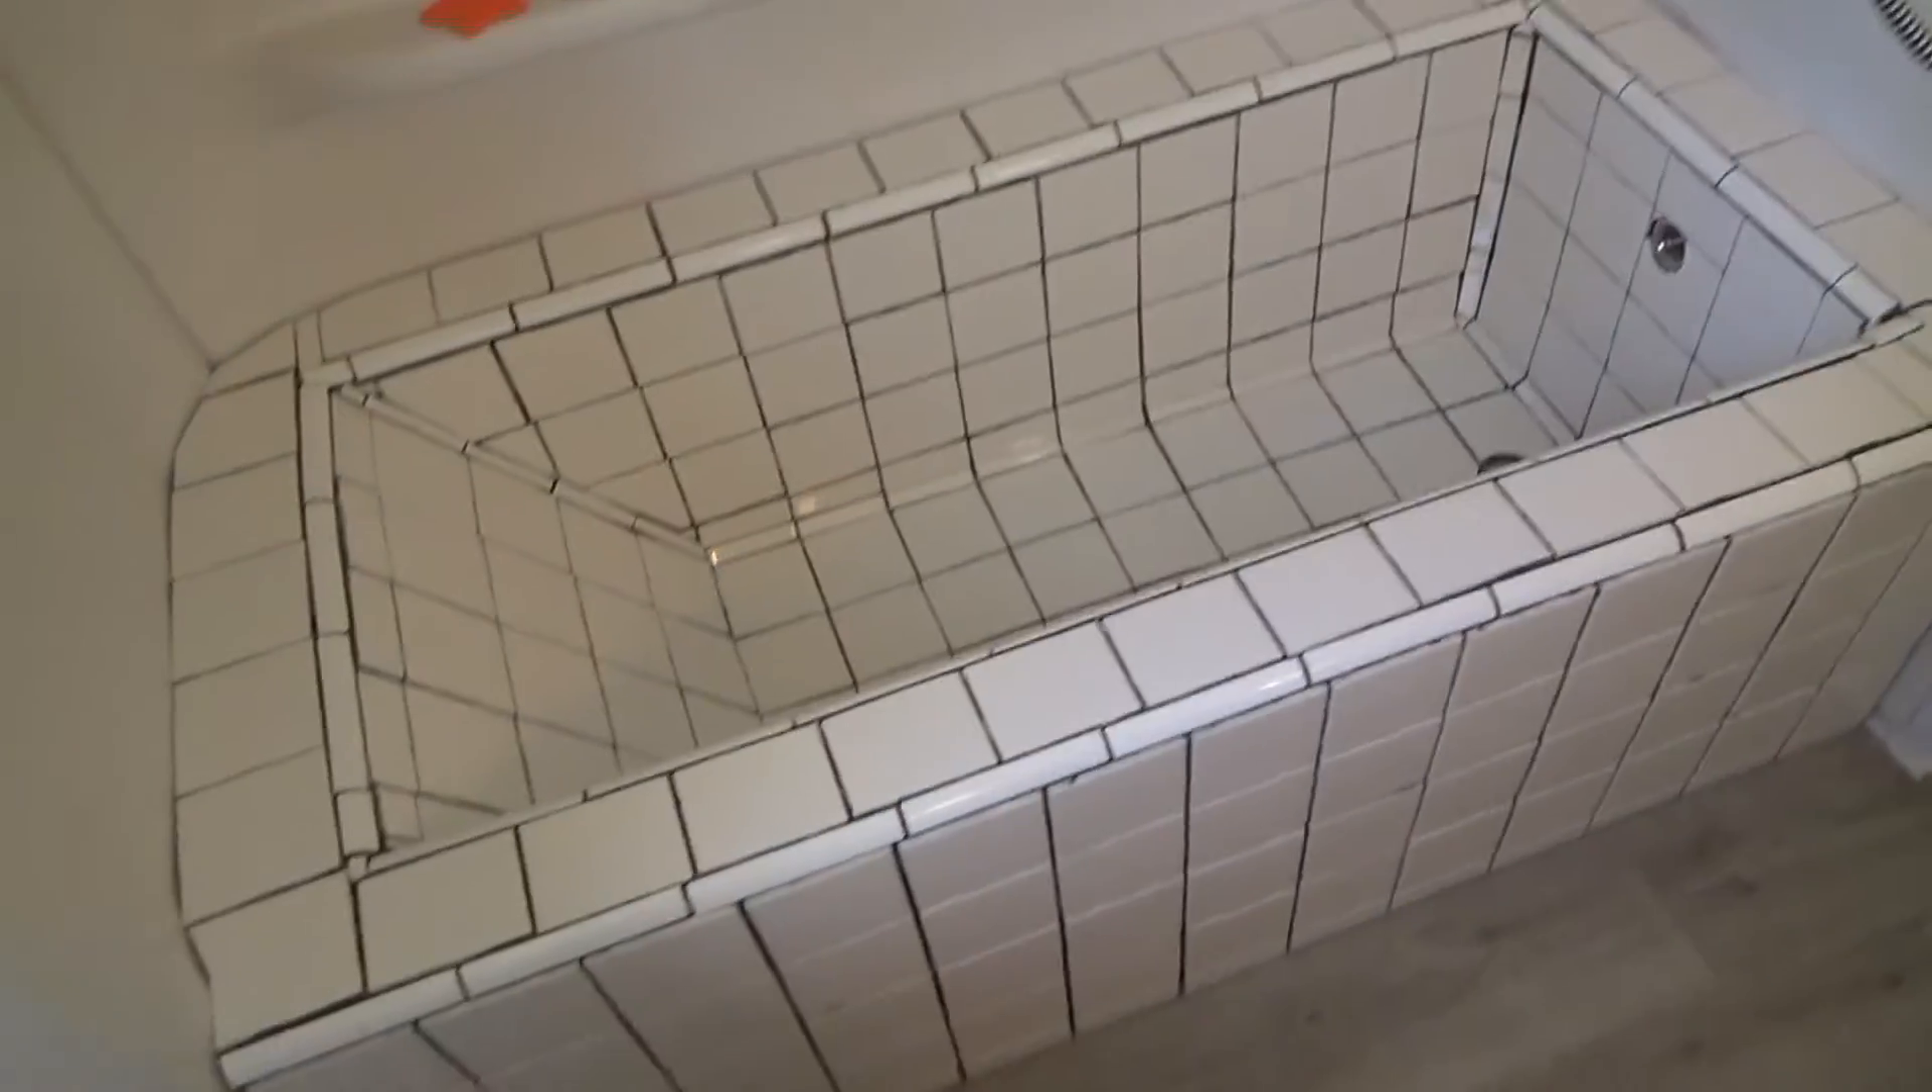Um, uh, obviously the, the tiles aren't, like, lined up and evenly spaced, and a friend said, be sure and buy spacers.